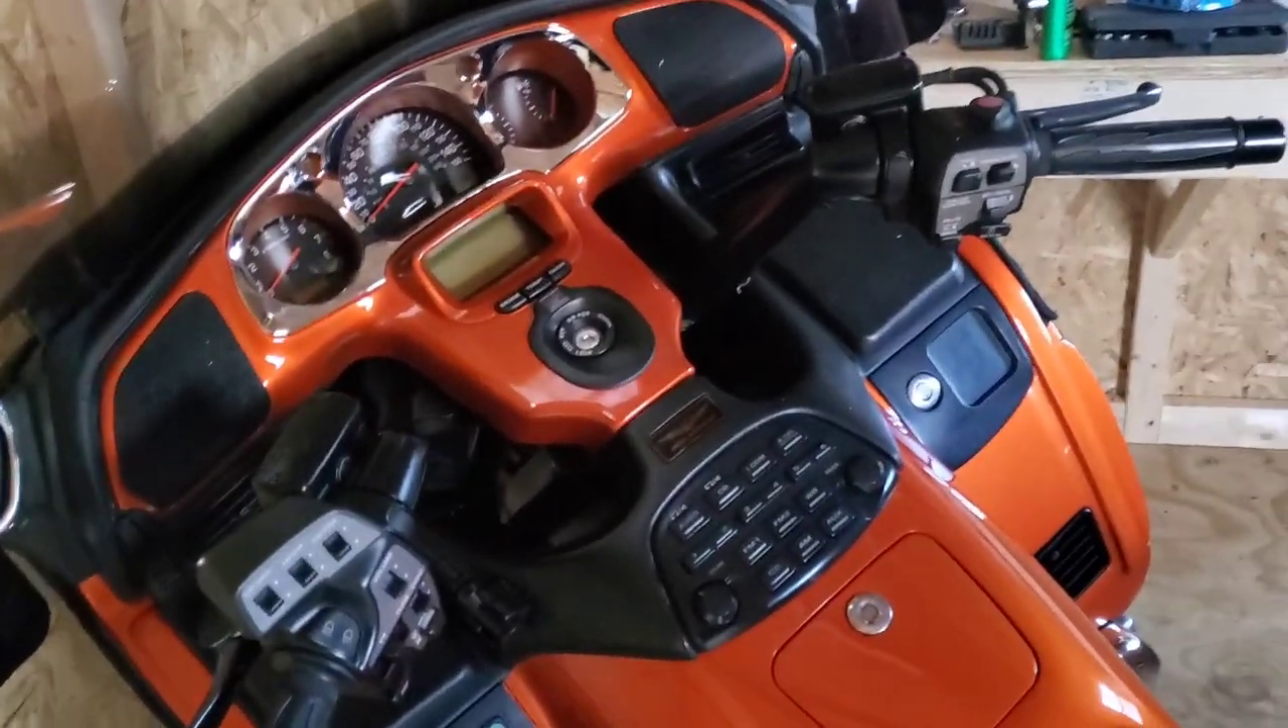But anyways the end result is that I also added the chrome bezel around the gauges but I think that just that just makes the bike look totally complete to me.